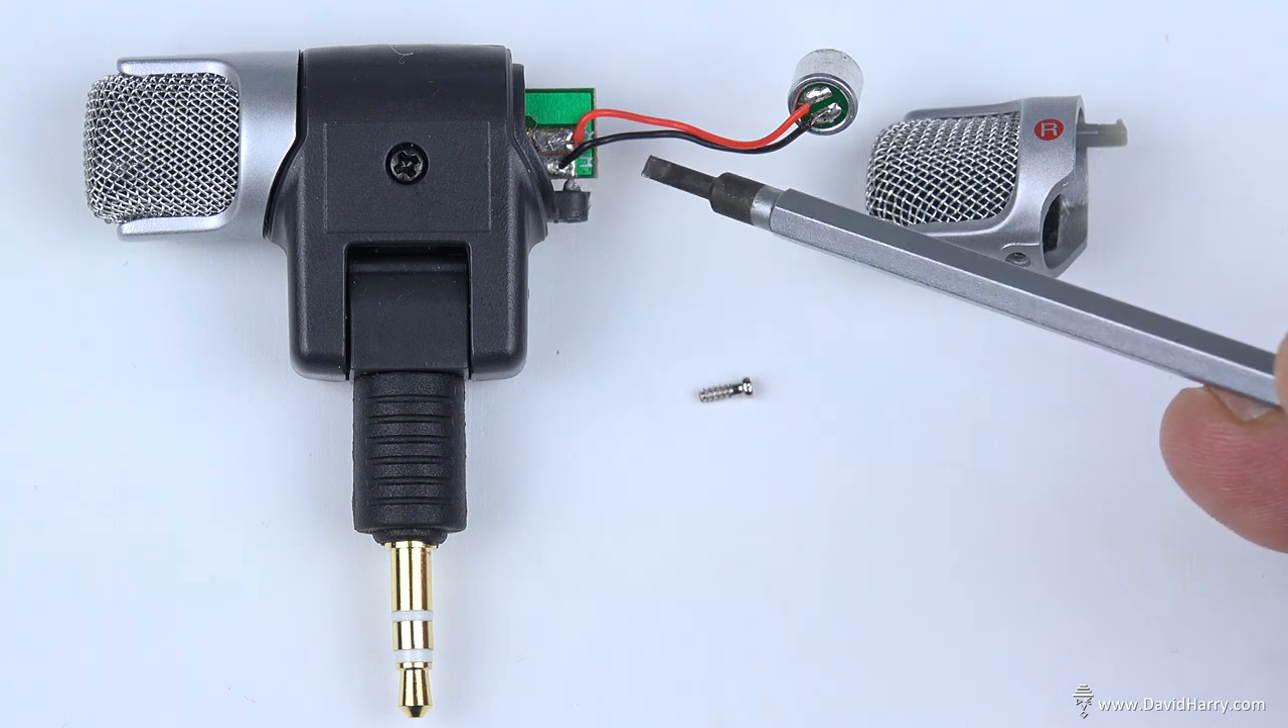There's the plastic end cap off one side of the microphone.